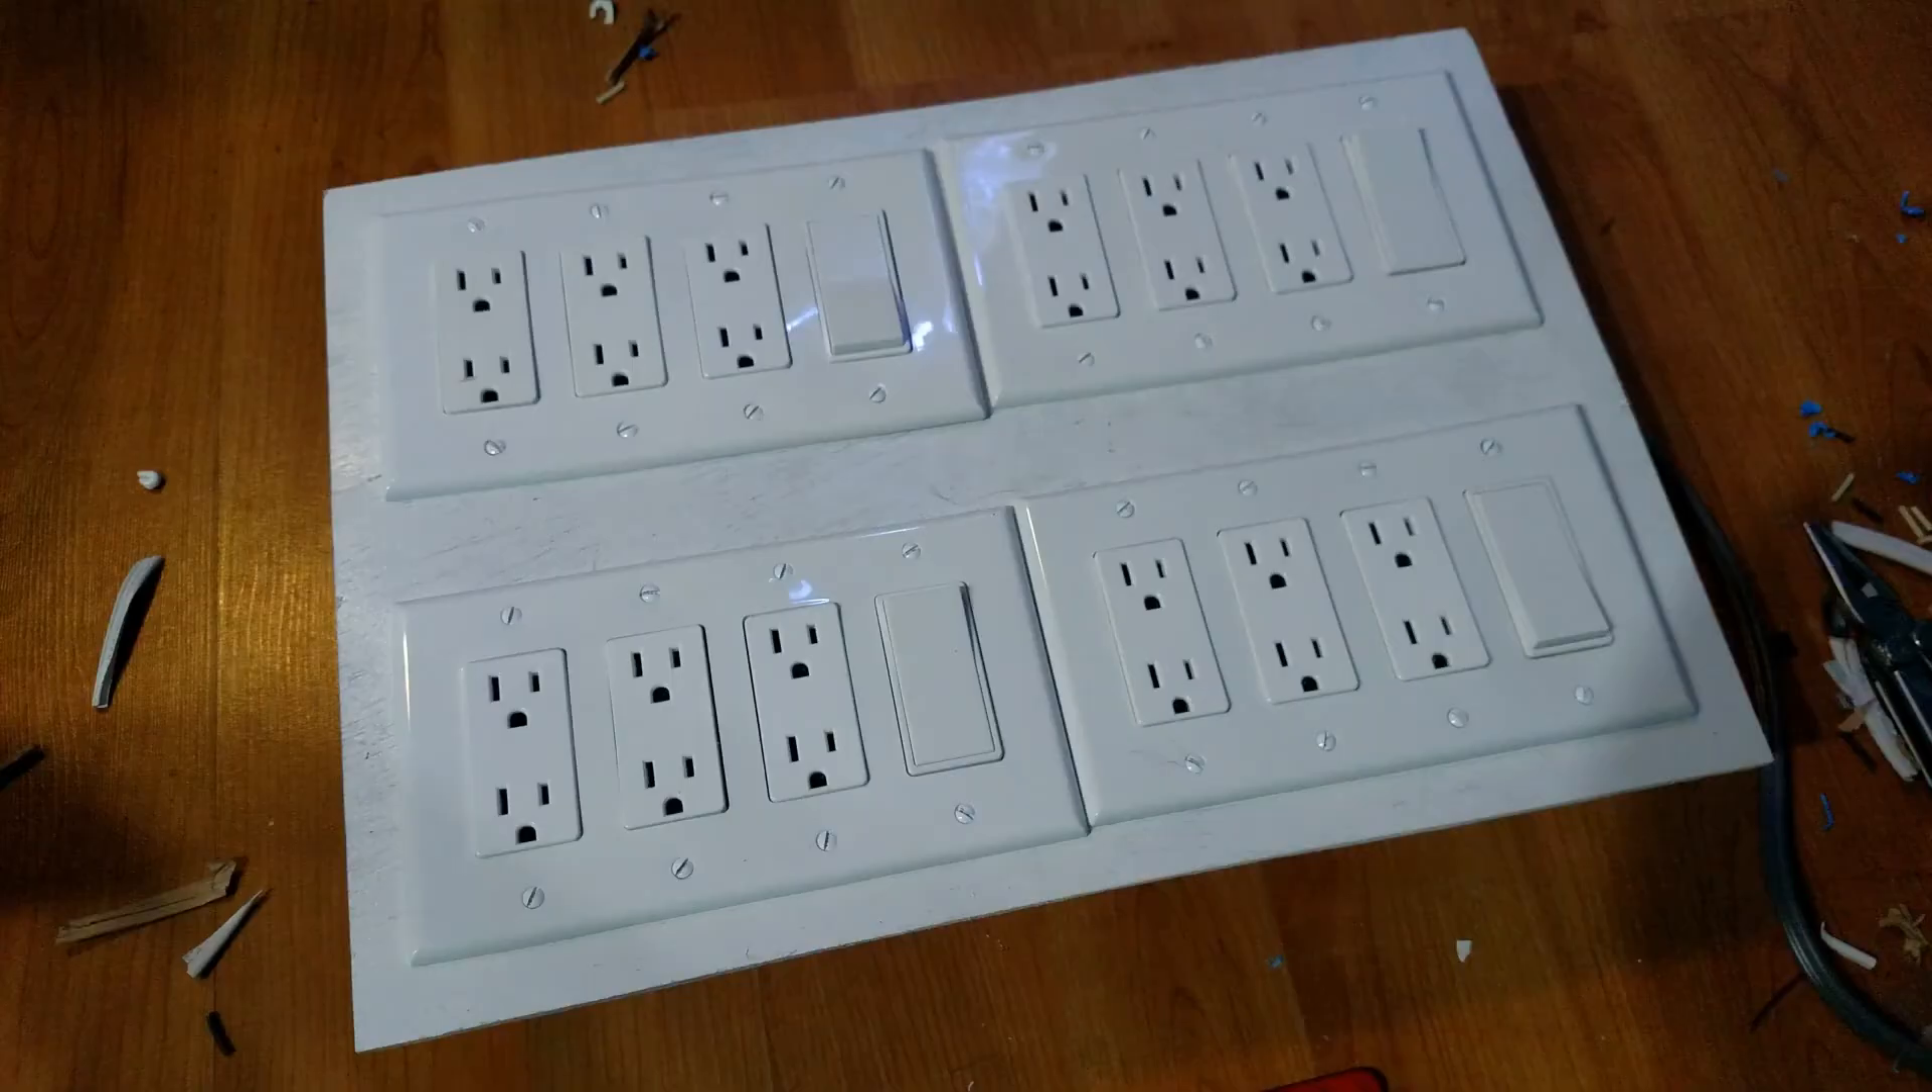With the wiring done and all the plug groups mounted, the face plates were installed next.